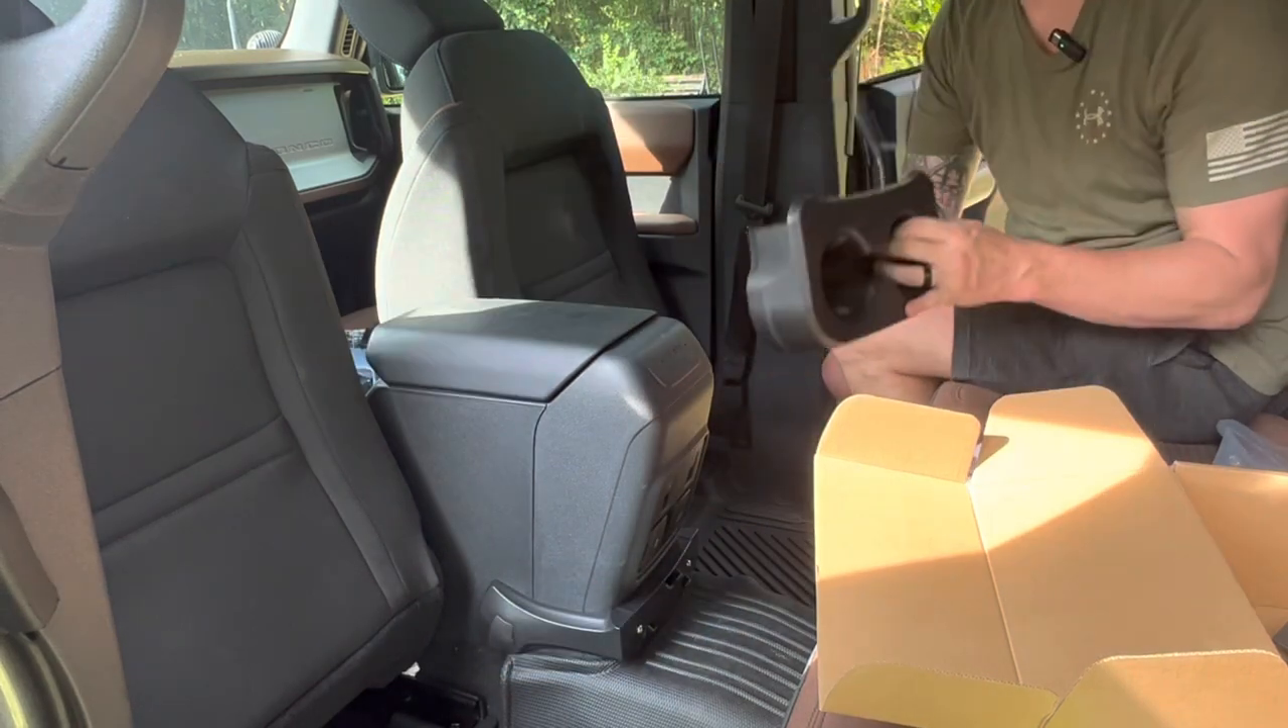All that's left is just to put the cup holder in spot and that's it.